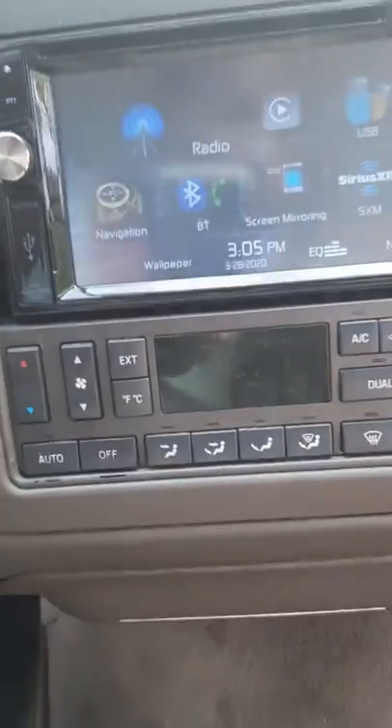I wanted to show that we got the radio hooked up.